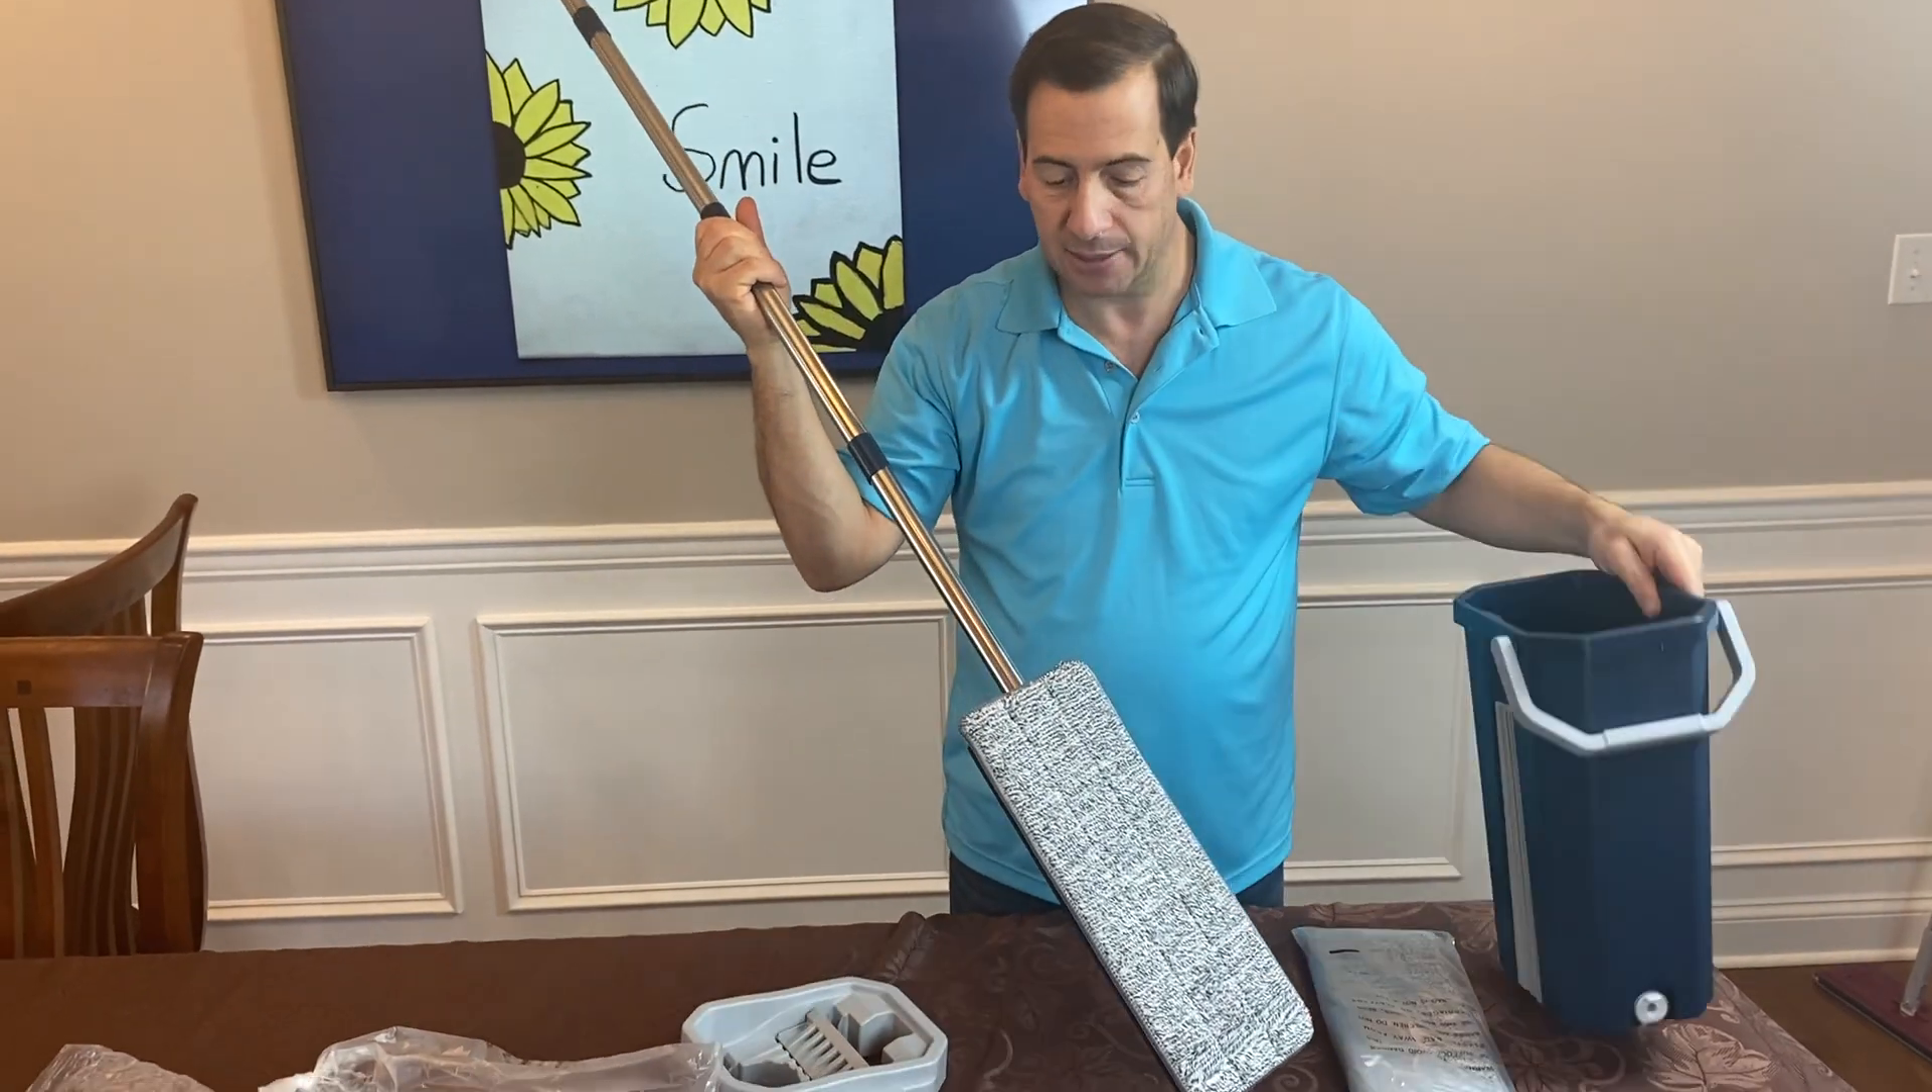Now you have your mop assembled.